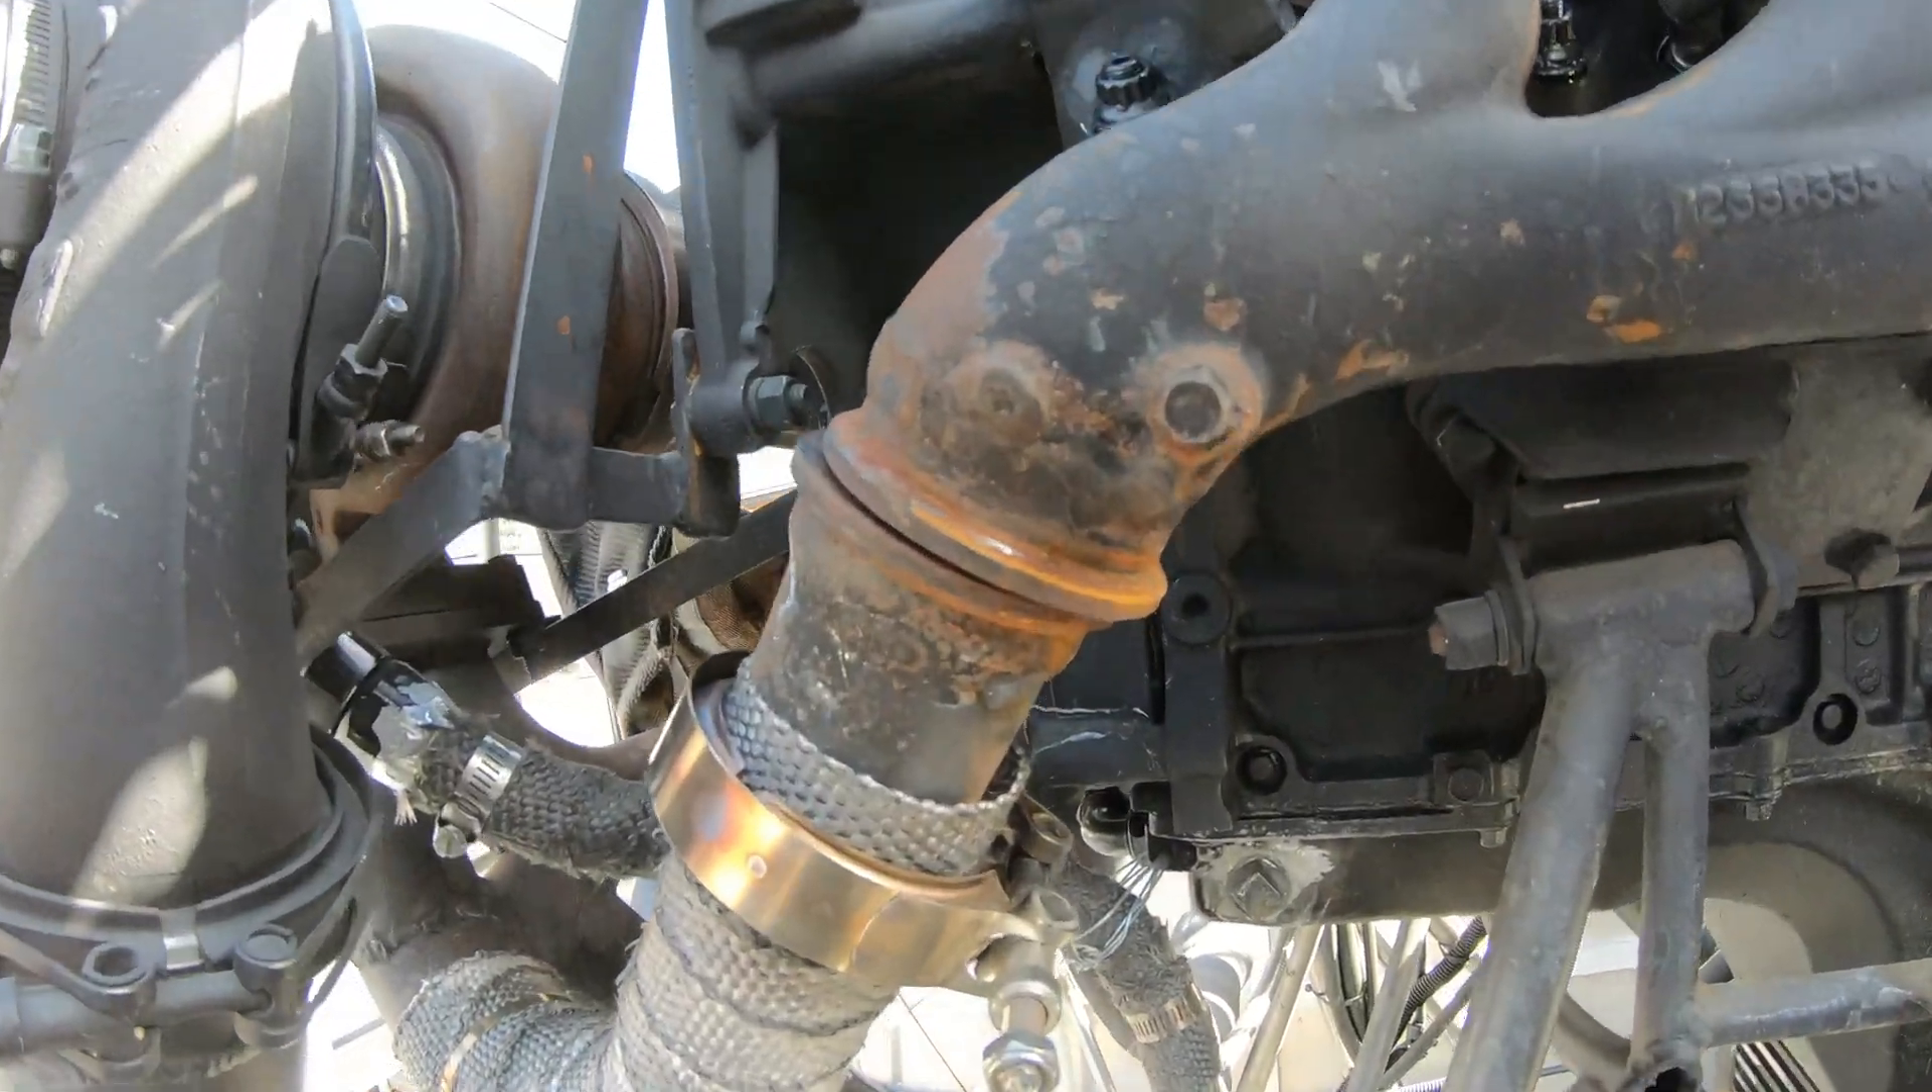One of the things is this exhaust connection here. As you can see, it's a little misaligned, which is interesting because when I welded it together, it was all completely lined up.